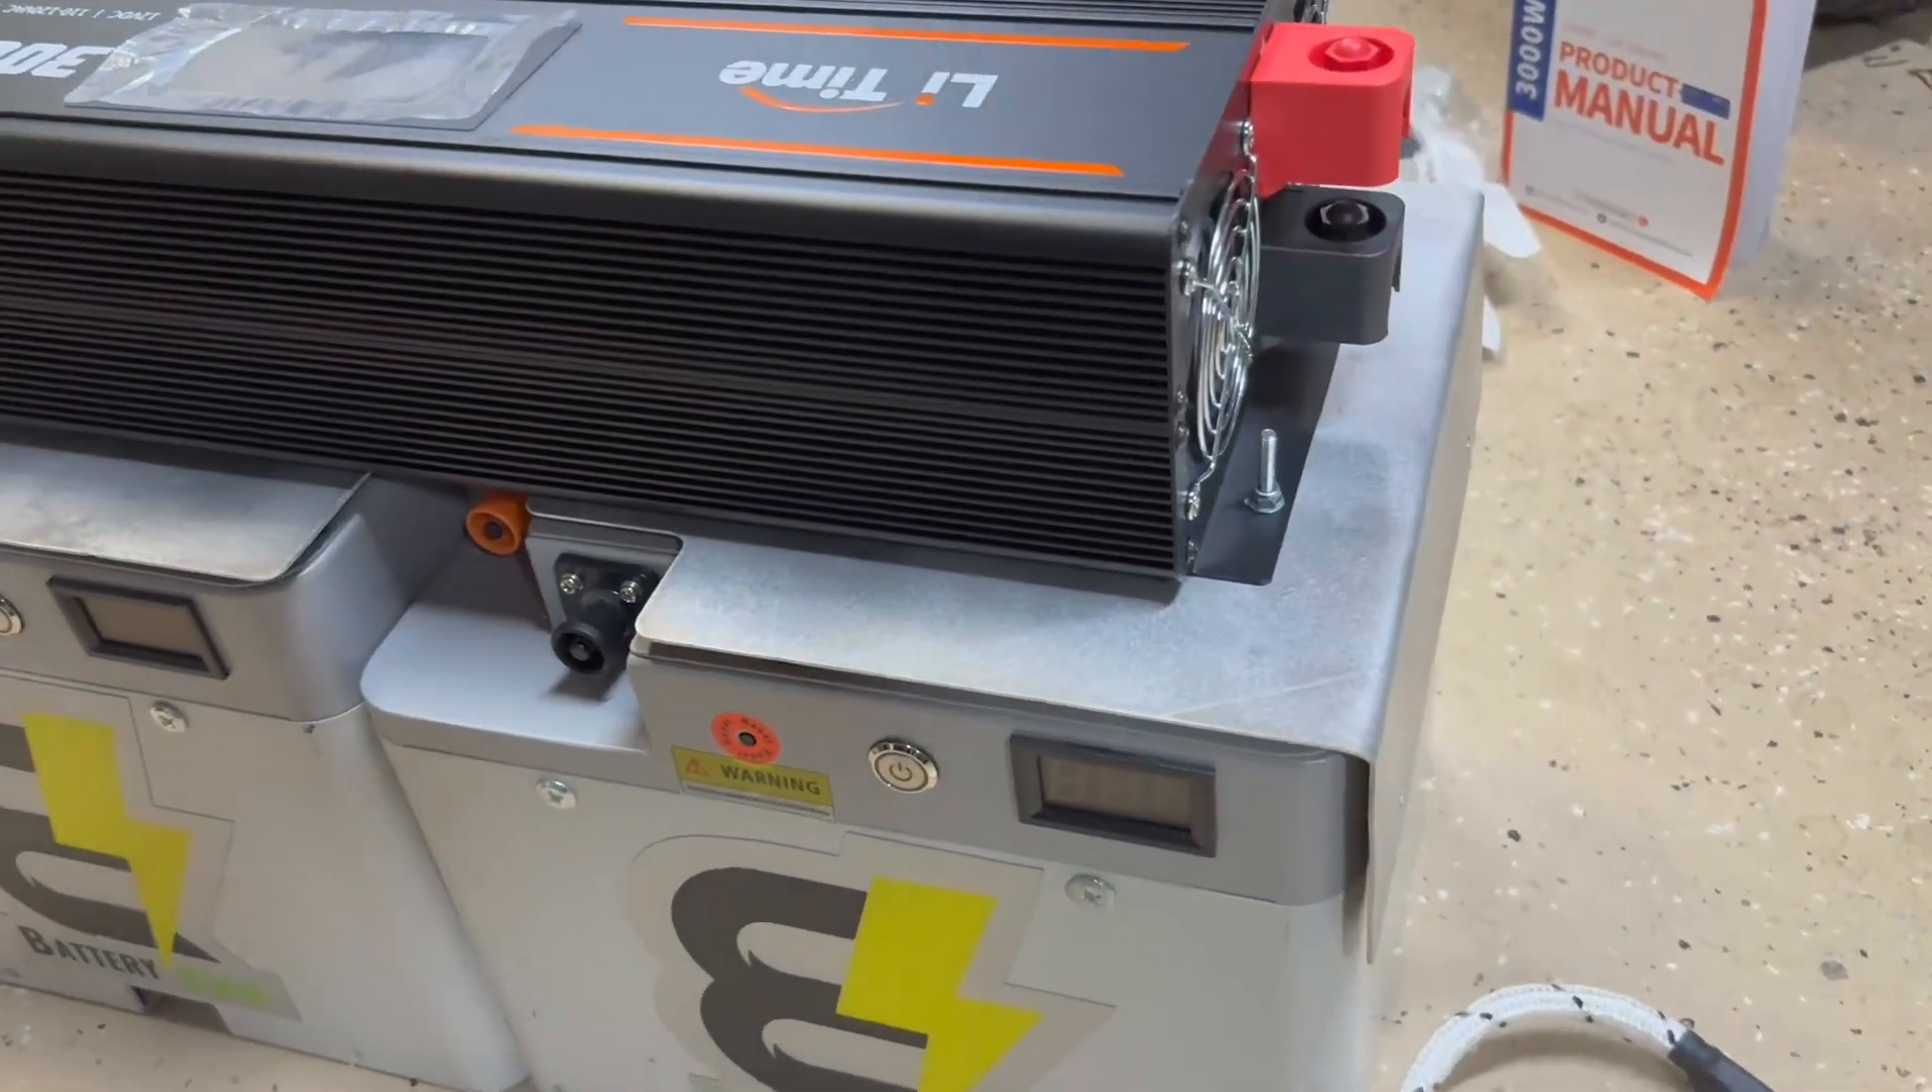So, there's the inverter all bolted down.